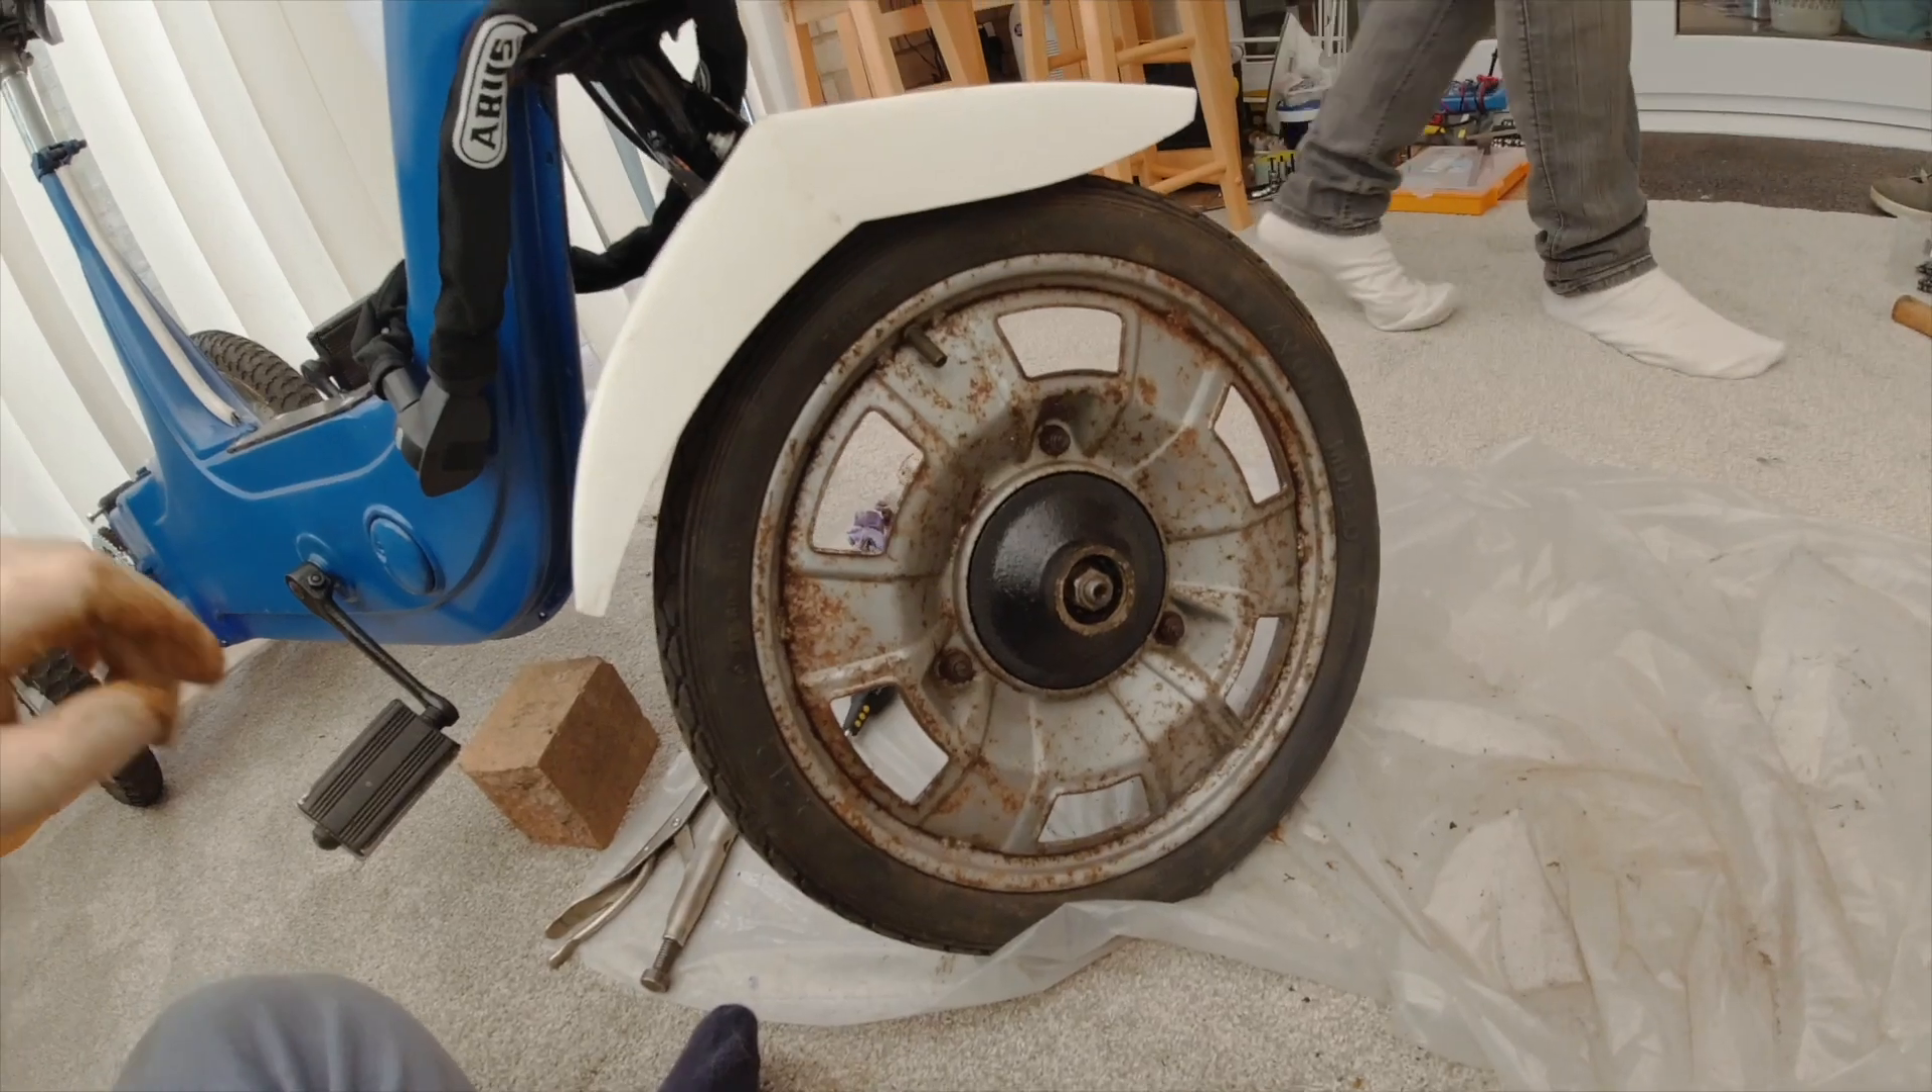Right now we've got the uh wheel back on.